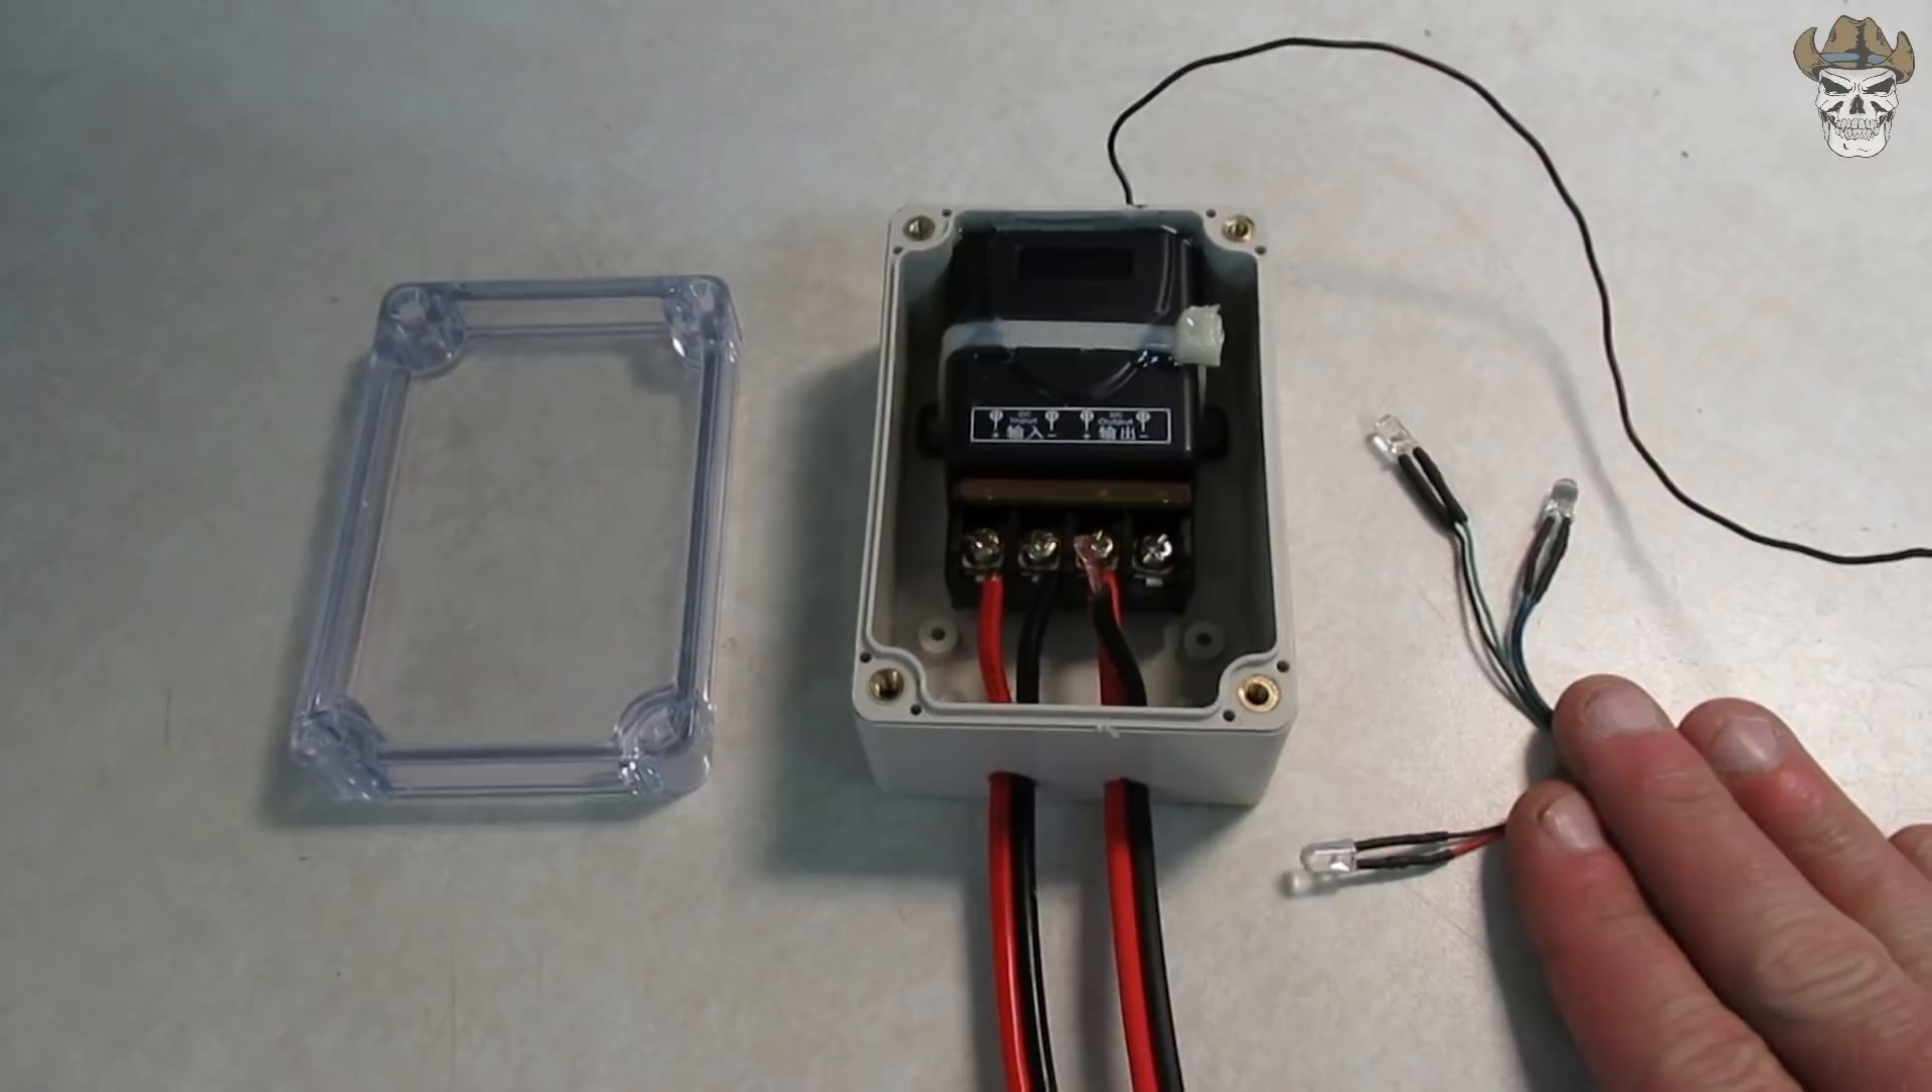All that's left to do is I need to install these three LEDs.